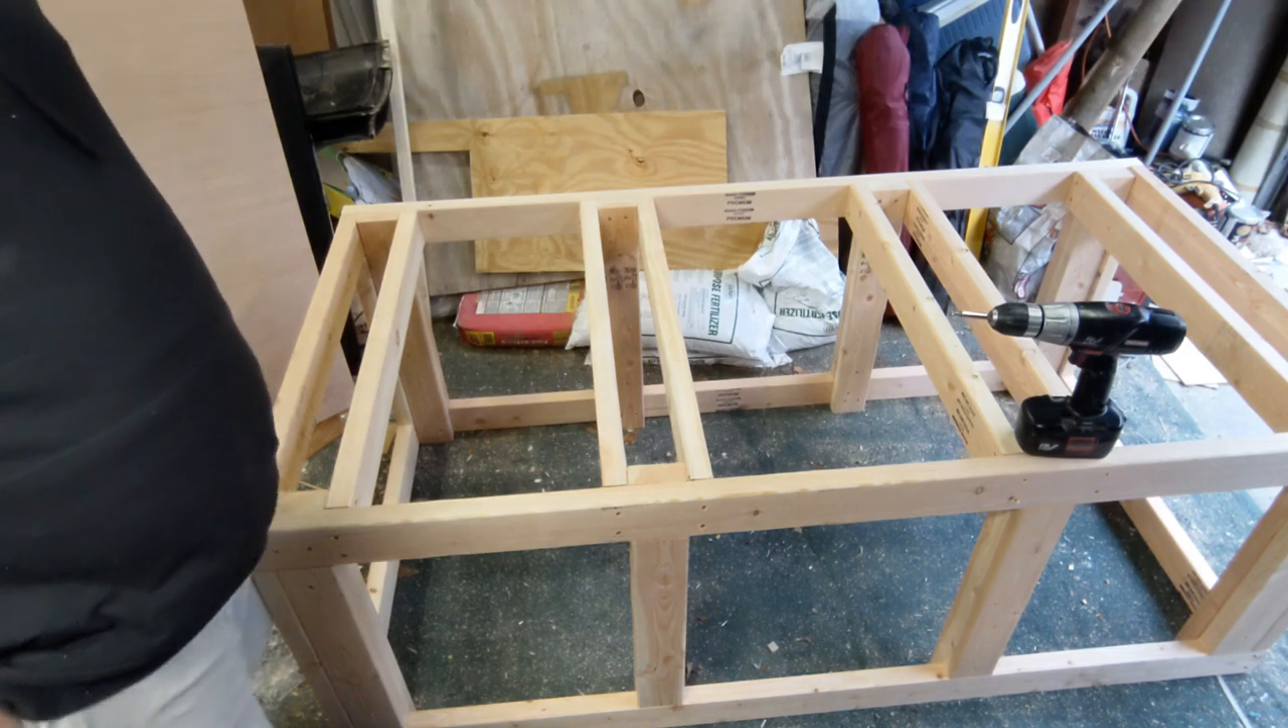So, as you can see, the cross braces are installed. The stand is pretty much done.